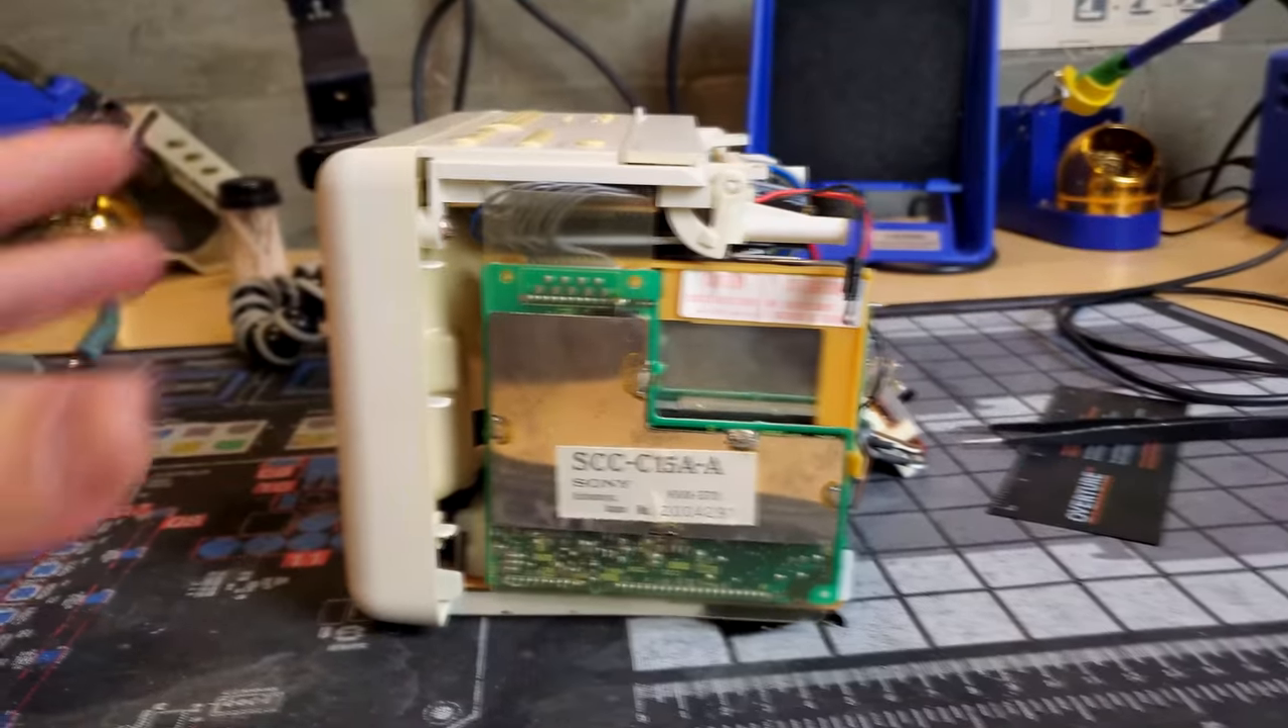I've removed my shell only on this little TV.